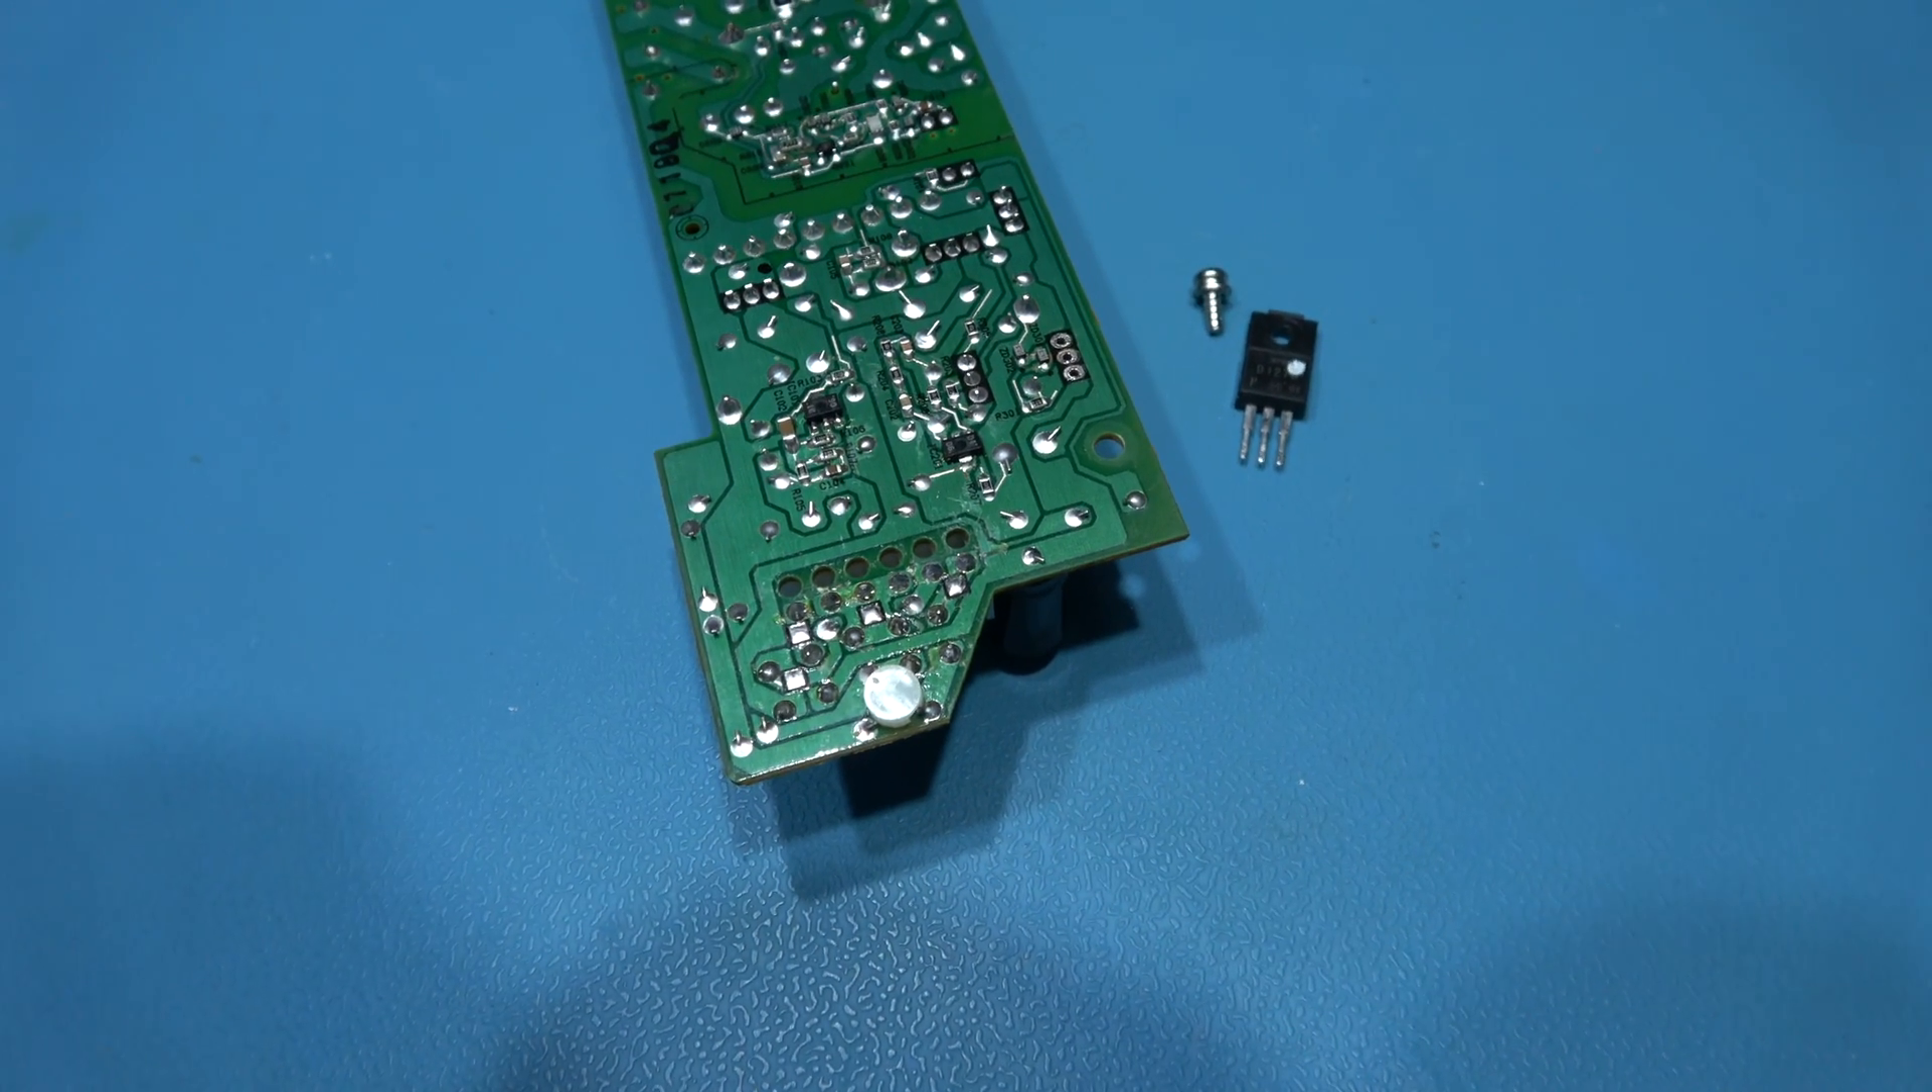That's the power transistor removed from the circuit.